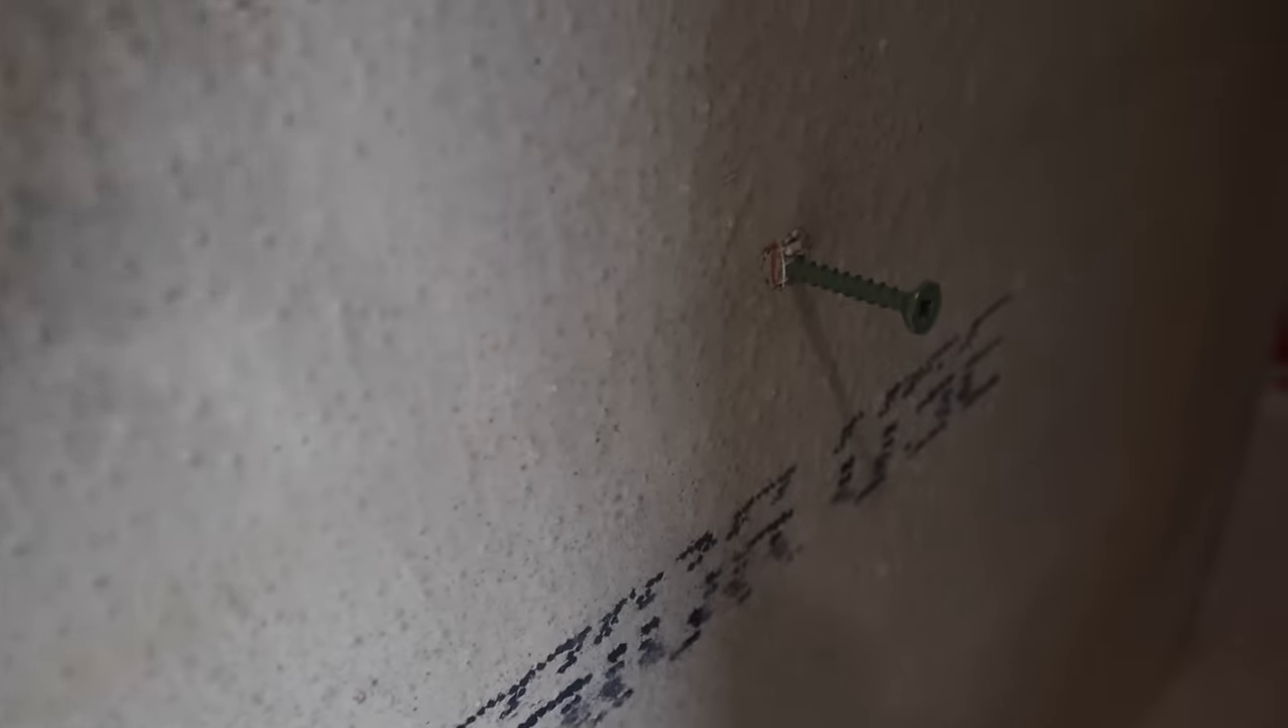So as you can see the screw has started but I do not have it sunk all the way so that way it's ready to go when I lift the board up to the wall.